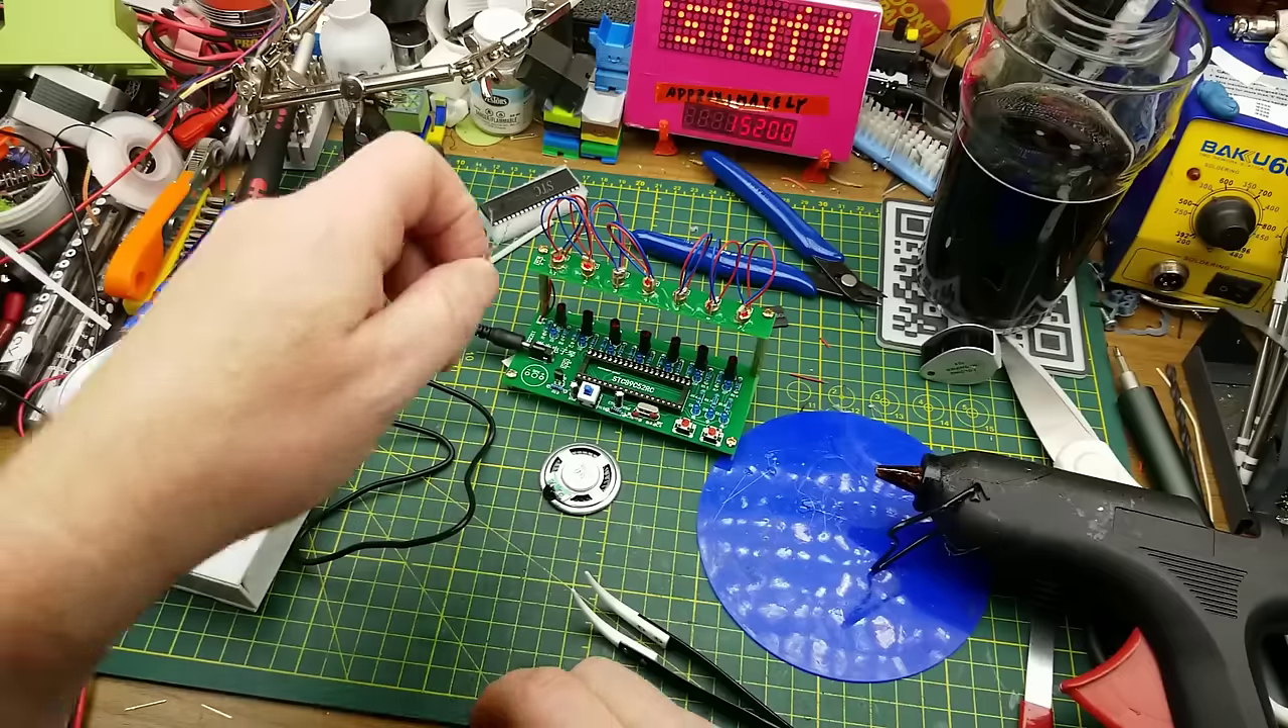I still need to solder on the speaker and the speaker wires so i'll just quickly bash that out.